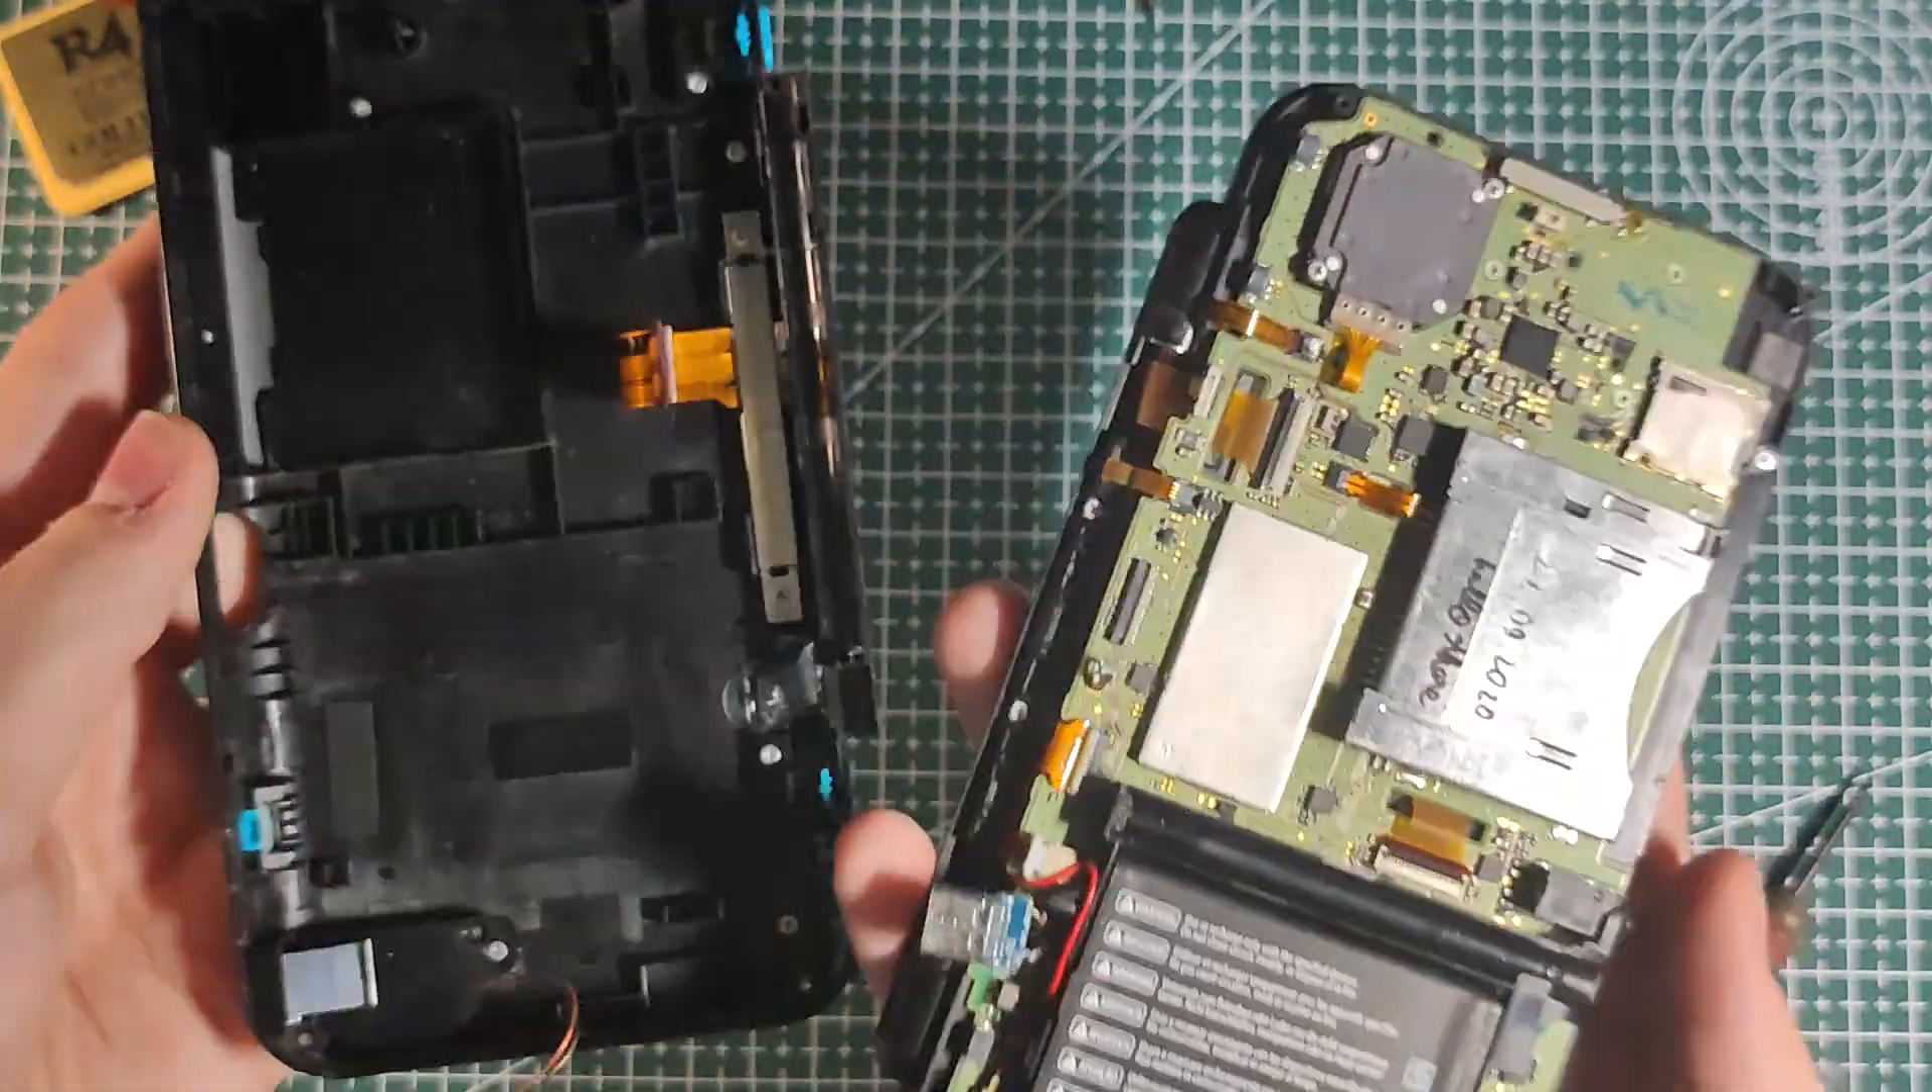And now you have successfully separated your back case from your console.